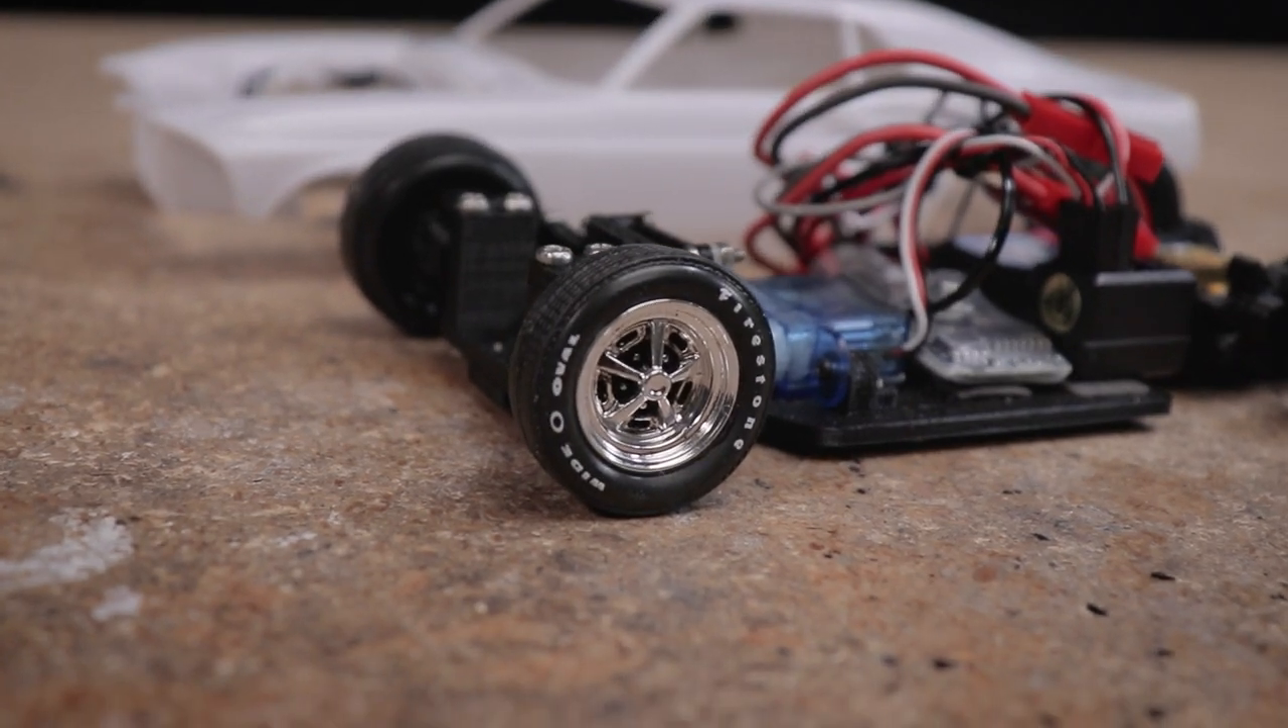And there you go with the tires and wheel inserts pressed on these wheels look sick.